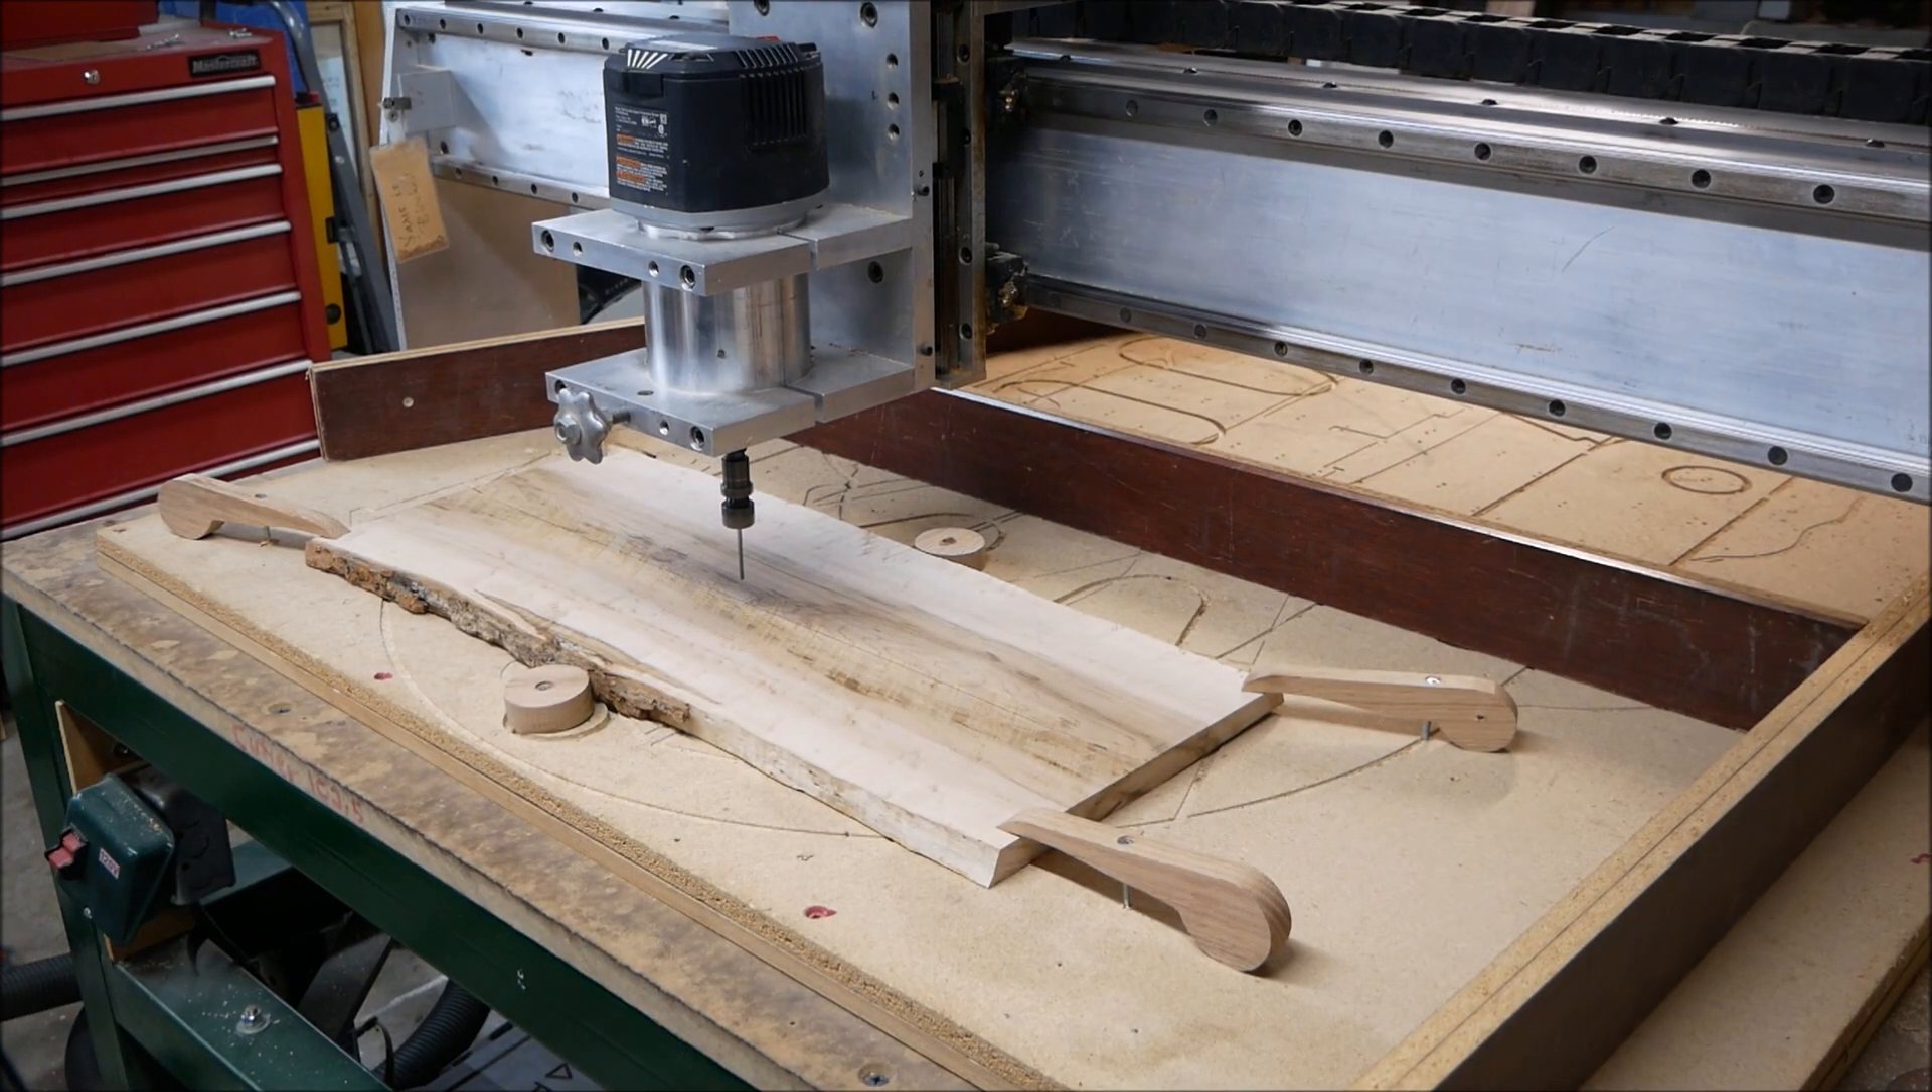Shown here I've got my workpiece fastened down to the CNC table.